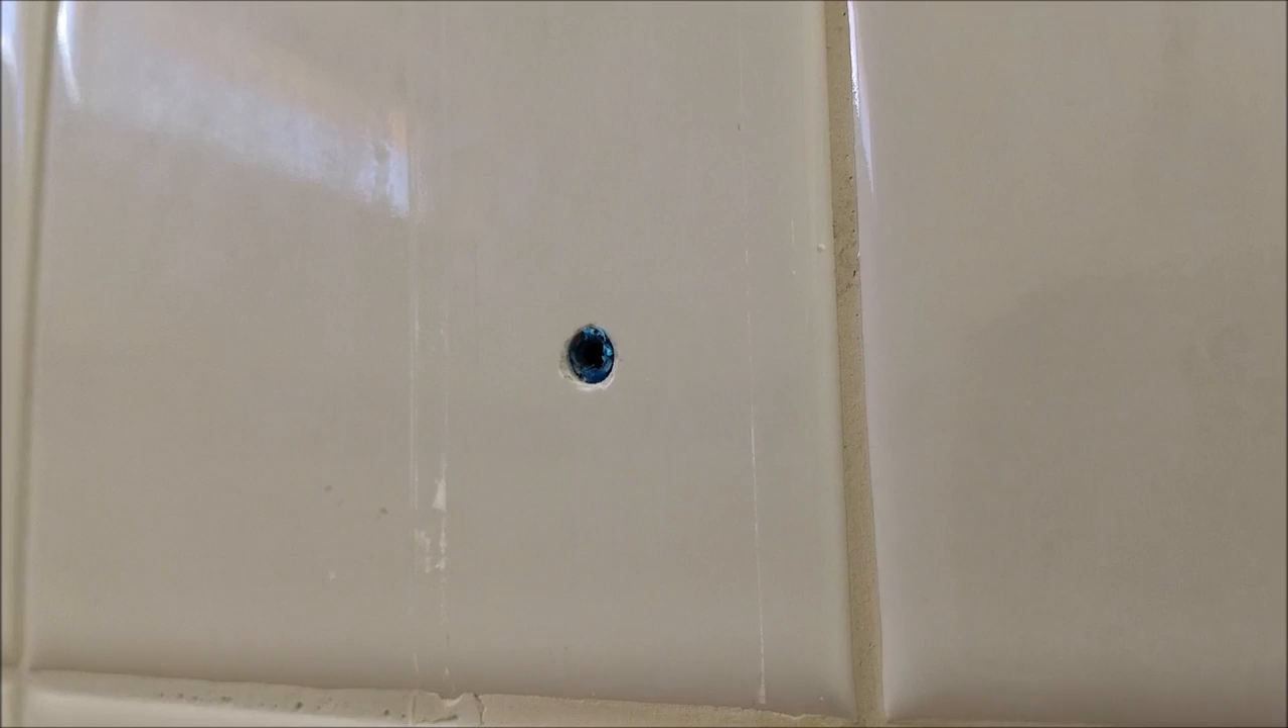These two silicone lines and this blue anchor is what's left of what was holding on the glass door to the tub surround.